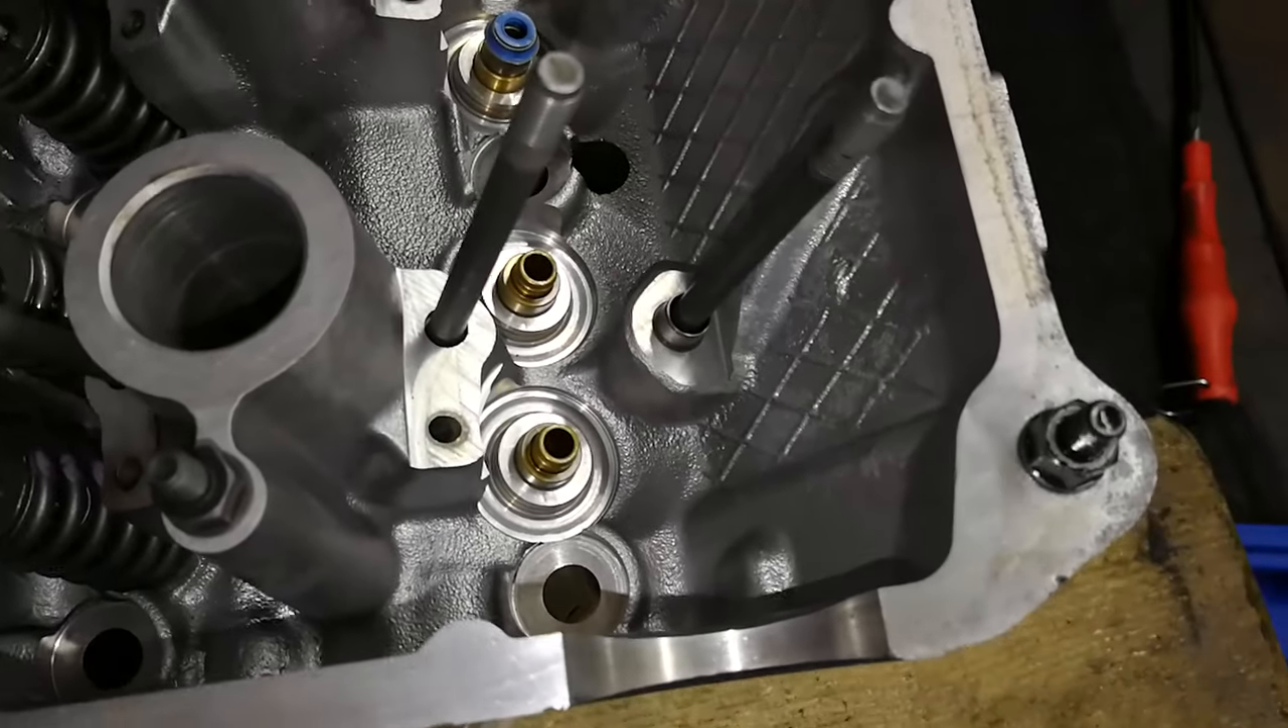You might notice behind me there we've got two stem seals not put in yet.